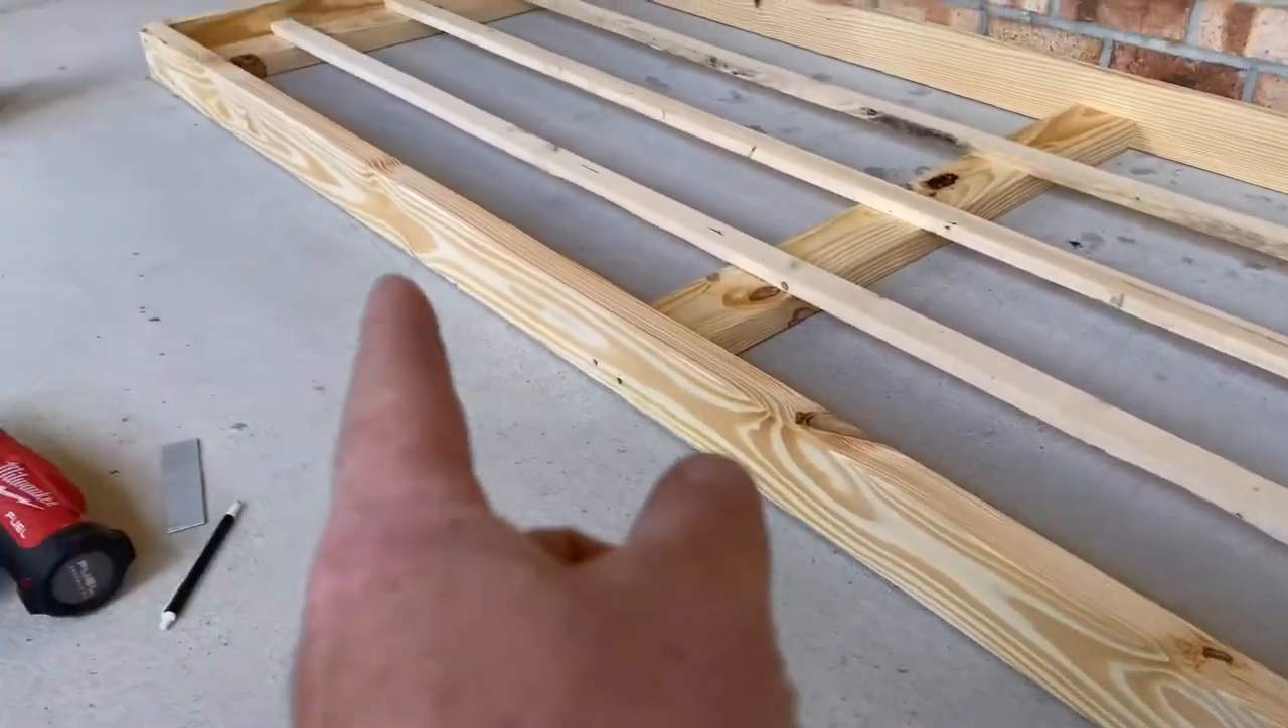Voila! There's our rail put together.